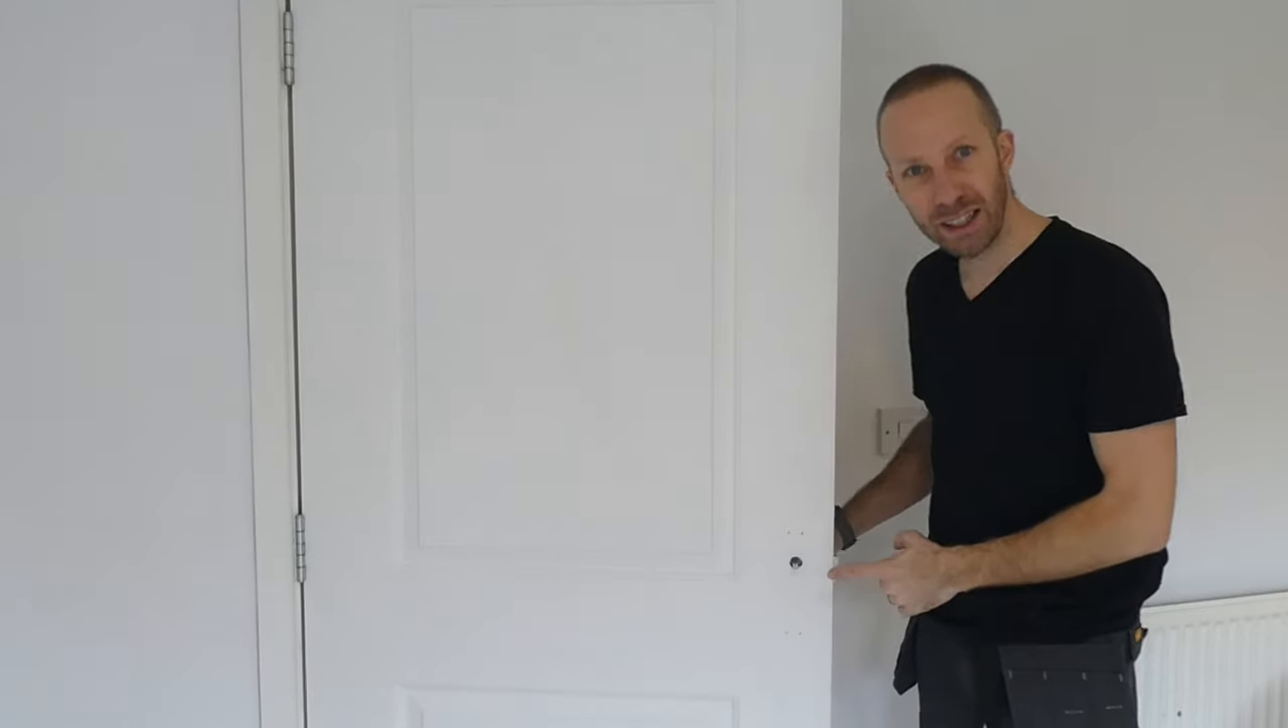Now I've taken the handle off.